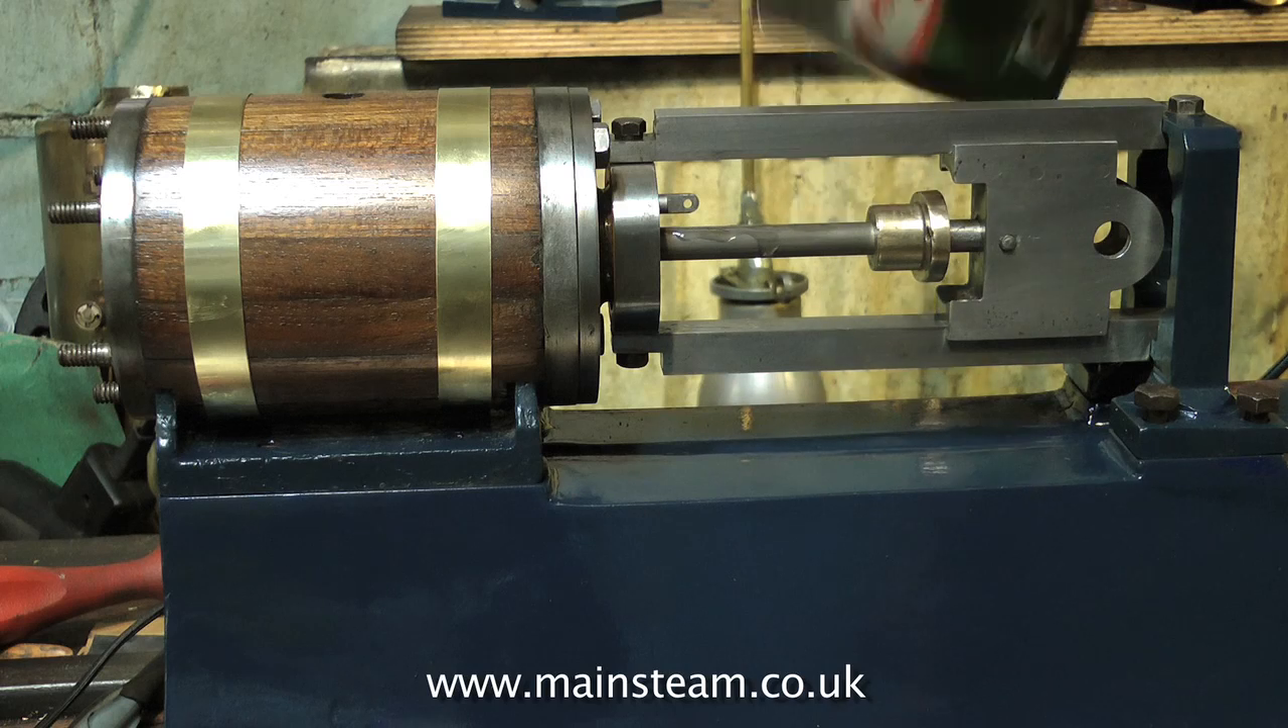The gland of course is not supposed to wander up and down the piston rod like this. It's supposed to be fastened to the cylinder, but I haven't done that yet.